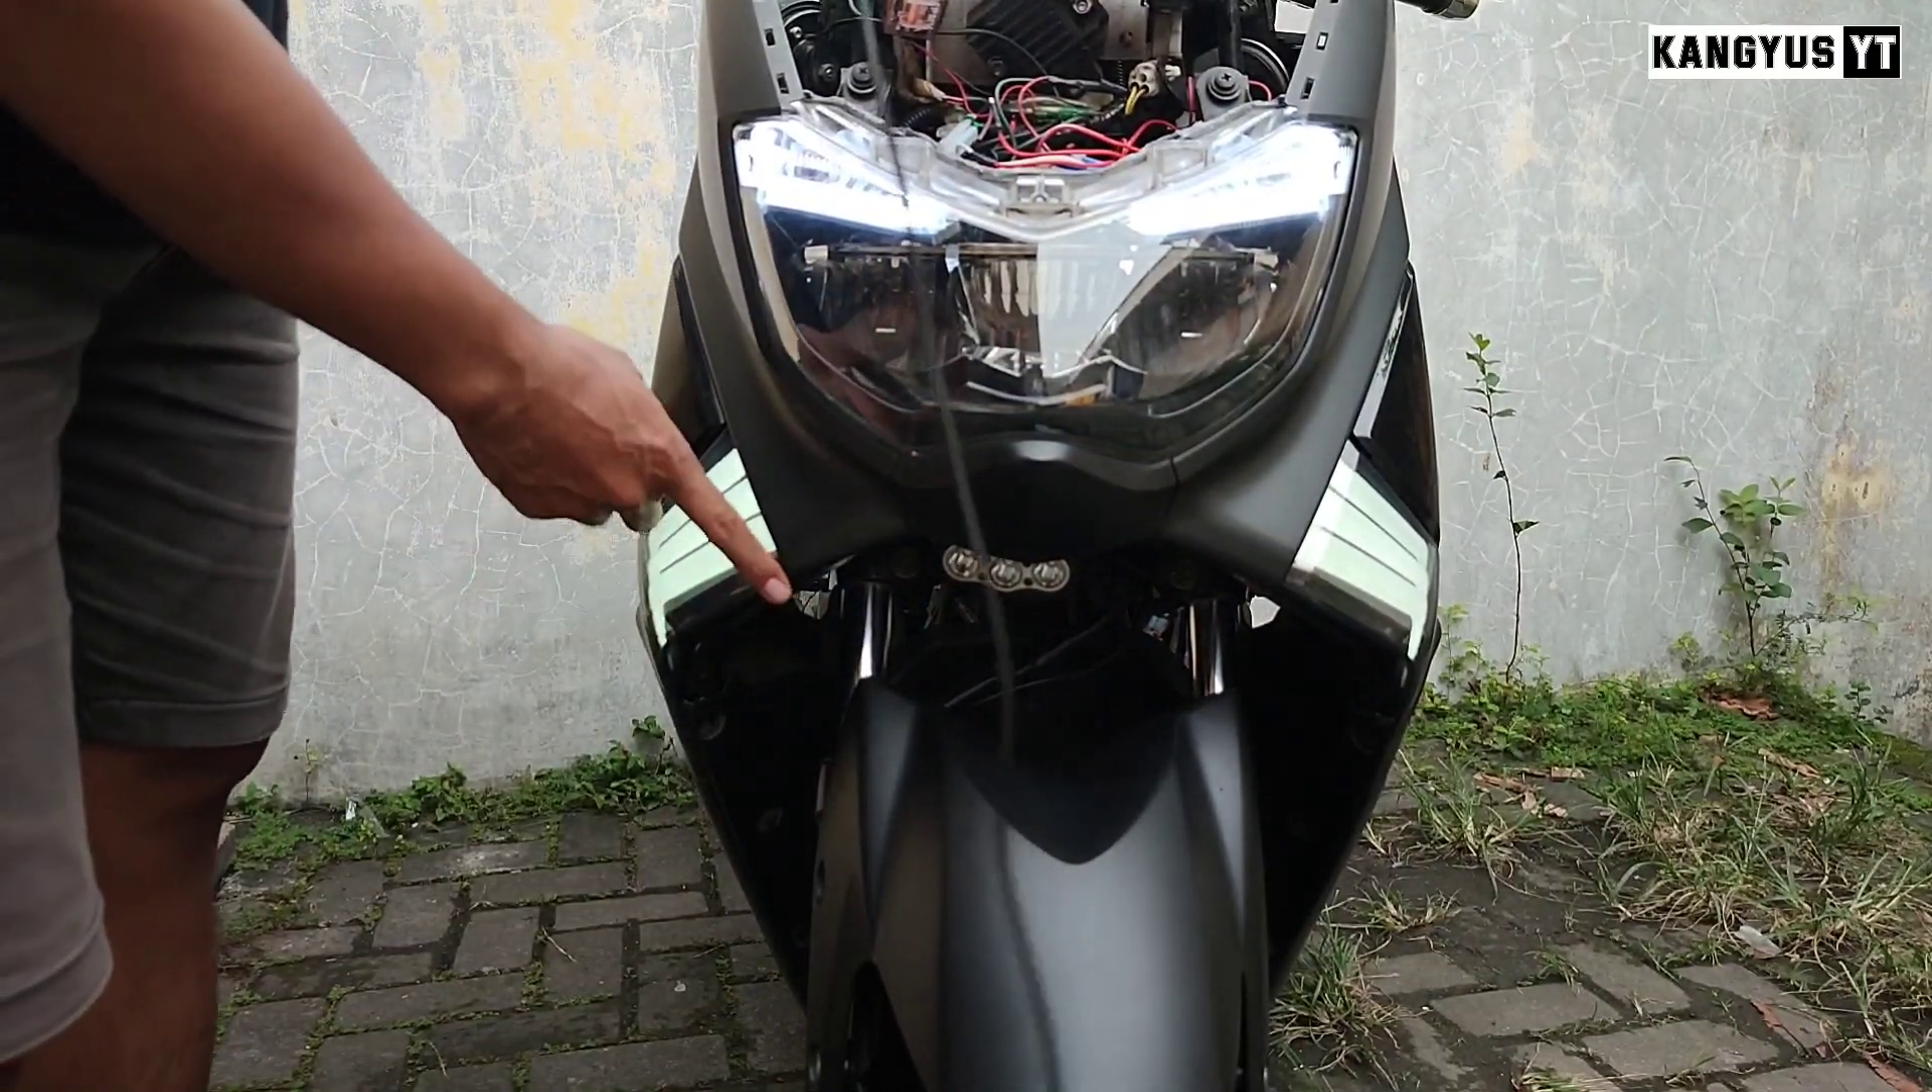Ini dia untuk lampu sen JPA nya sudah terpasang dan menyala.